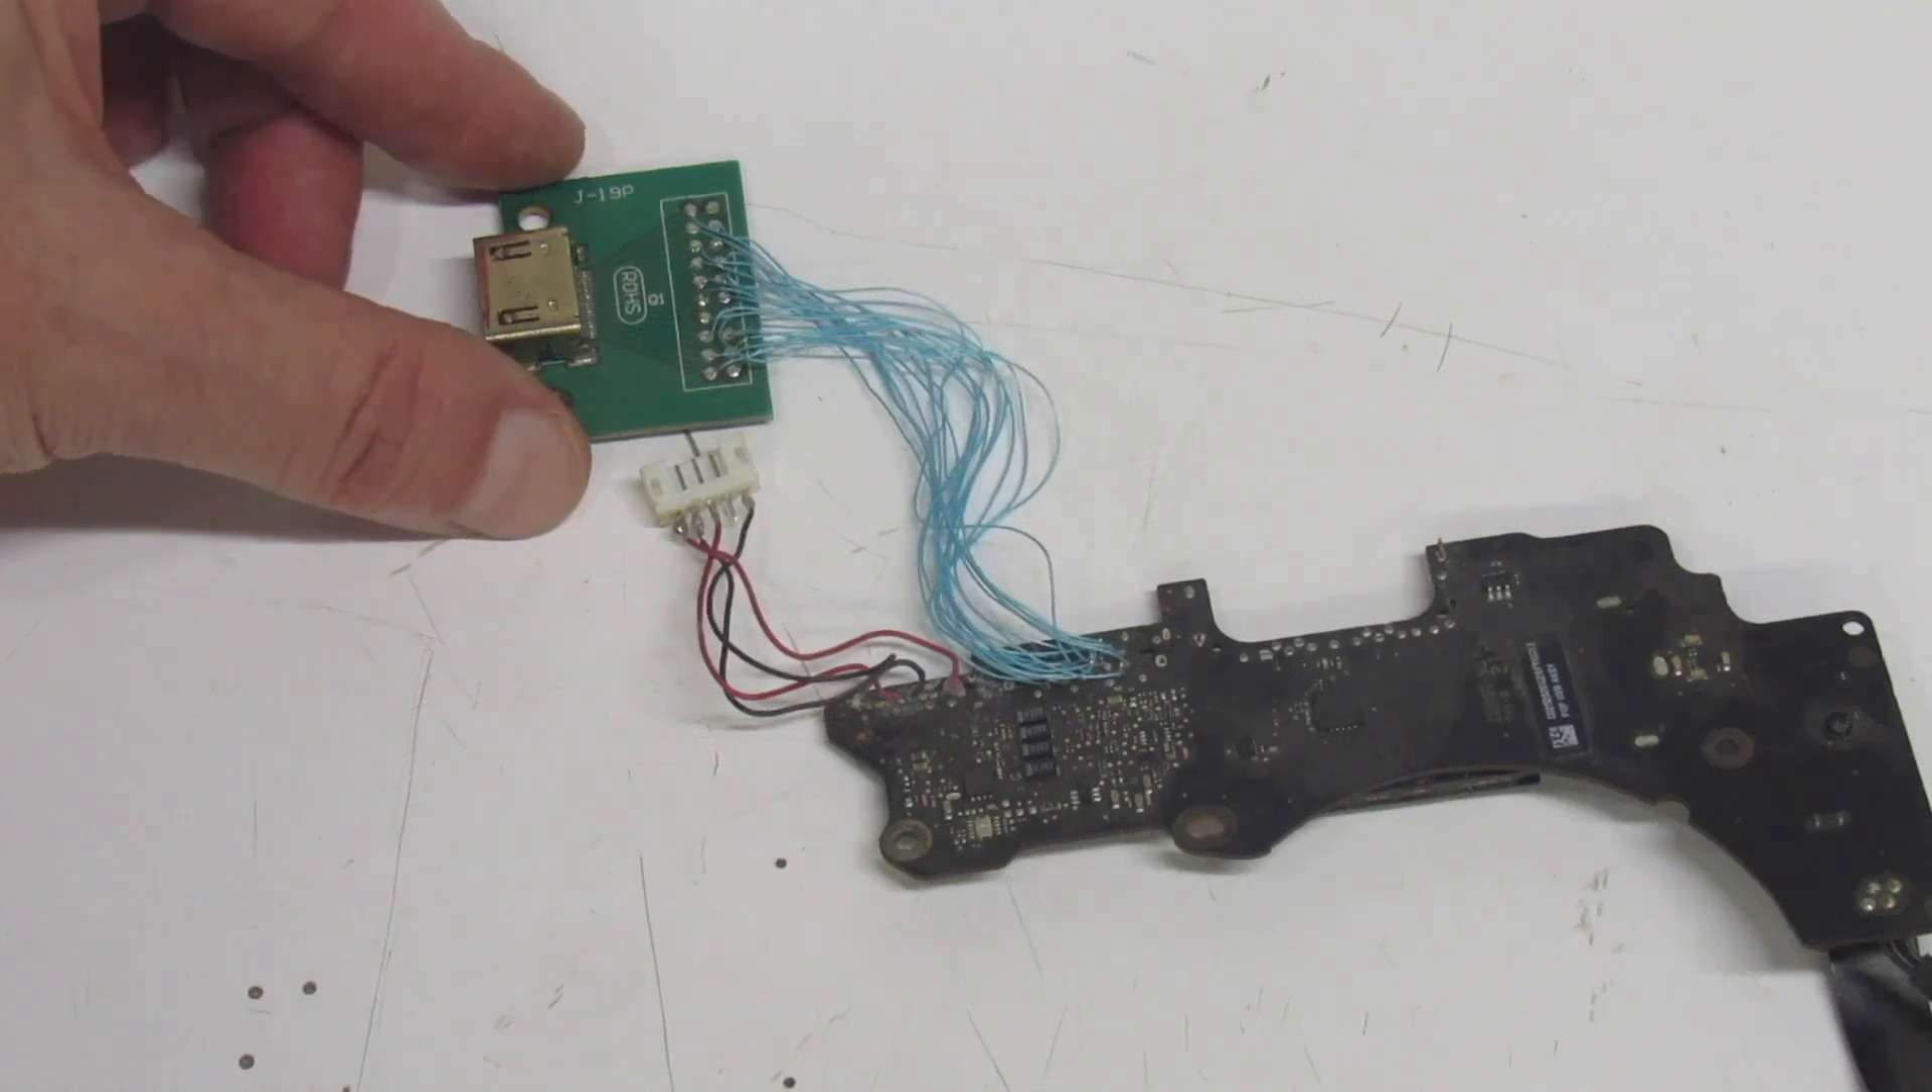If you look at the input output board you can see where I extended the HDMI connector.